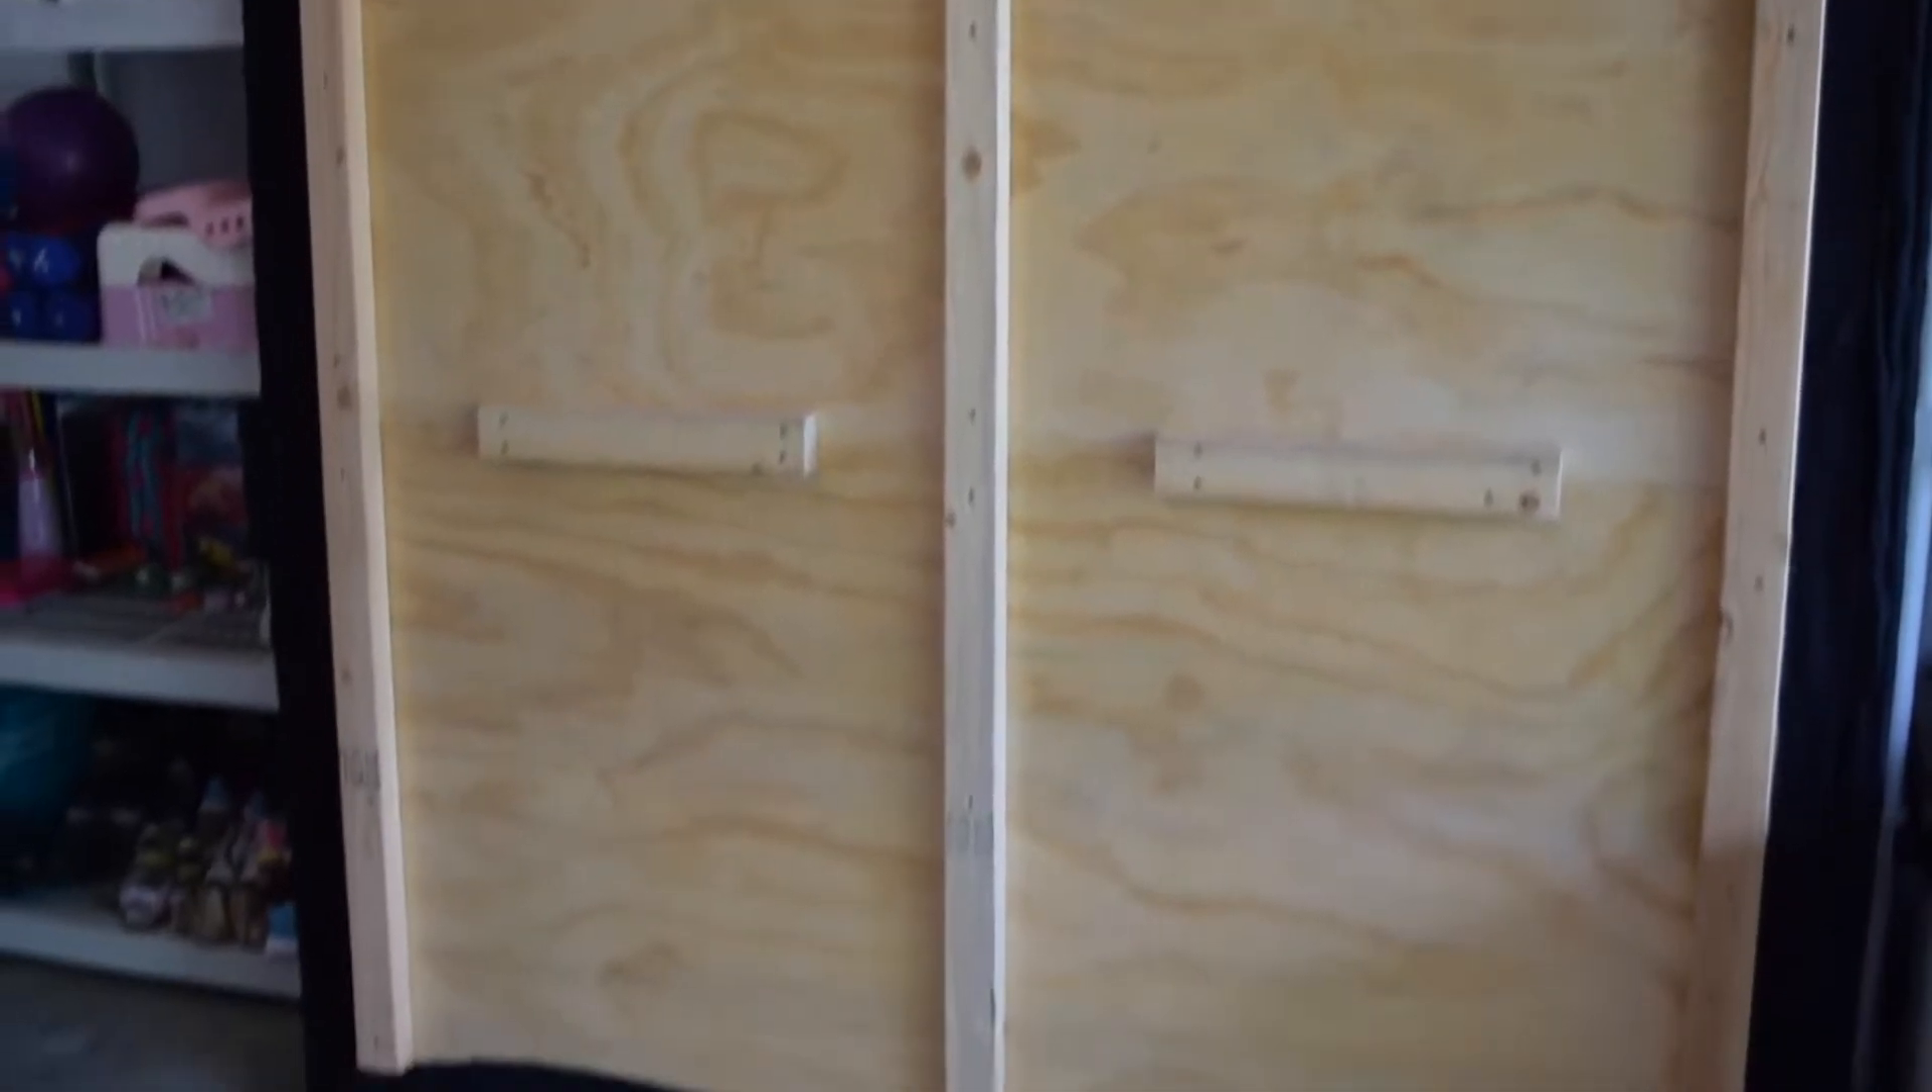We have two pieces of plywood here together they are connected with two by threes that go the length of it and then two in the middle where the boards are attached to each other to reinforce that connection.